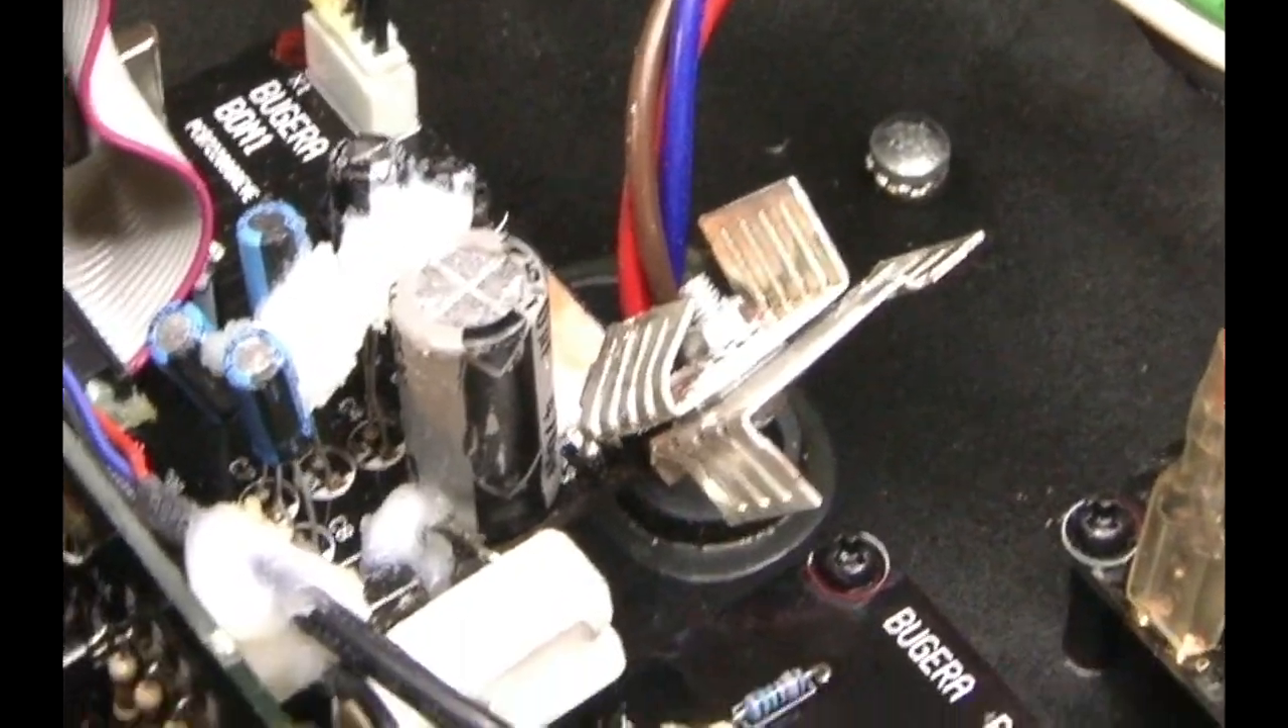So, I went ahead and put the voltage regulator up on the board right here and I put some heat sinks on it.